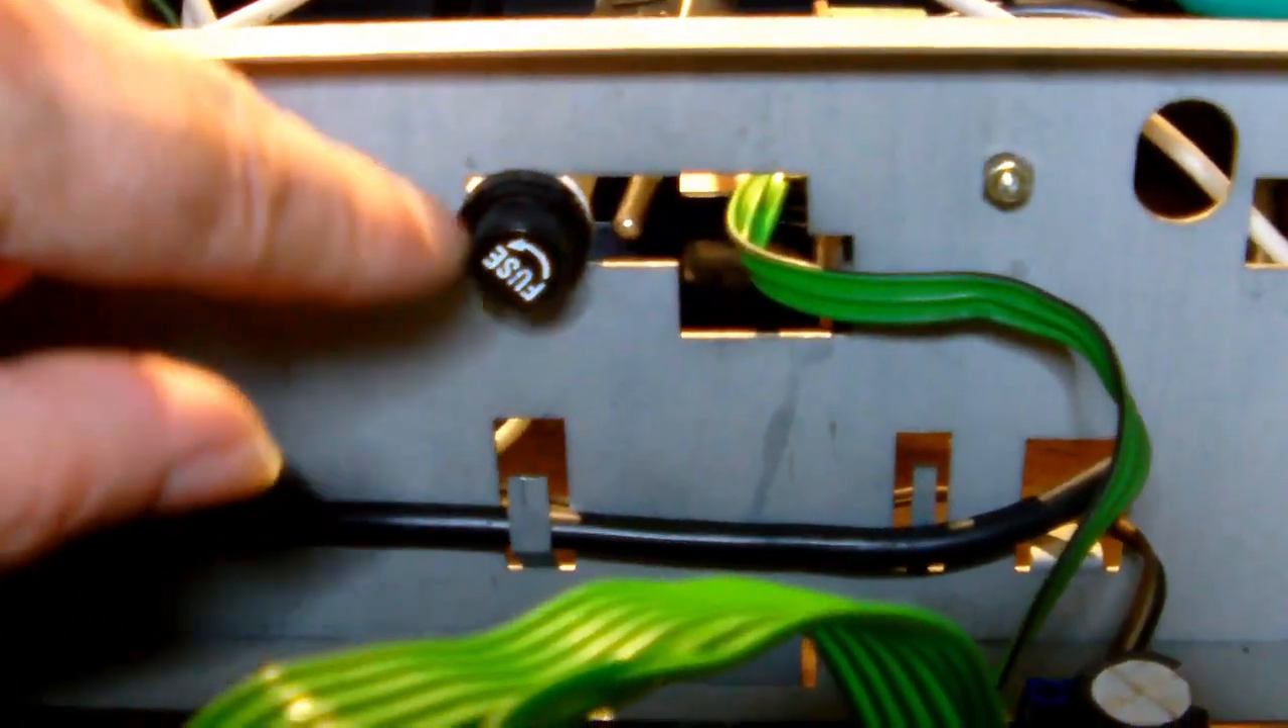Alright and I just used part of this opening here to attach the AC fuse I mounted.